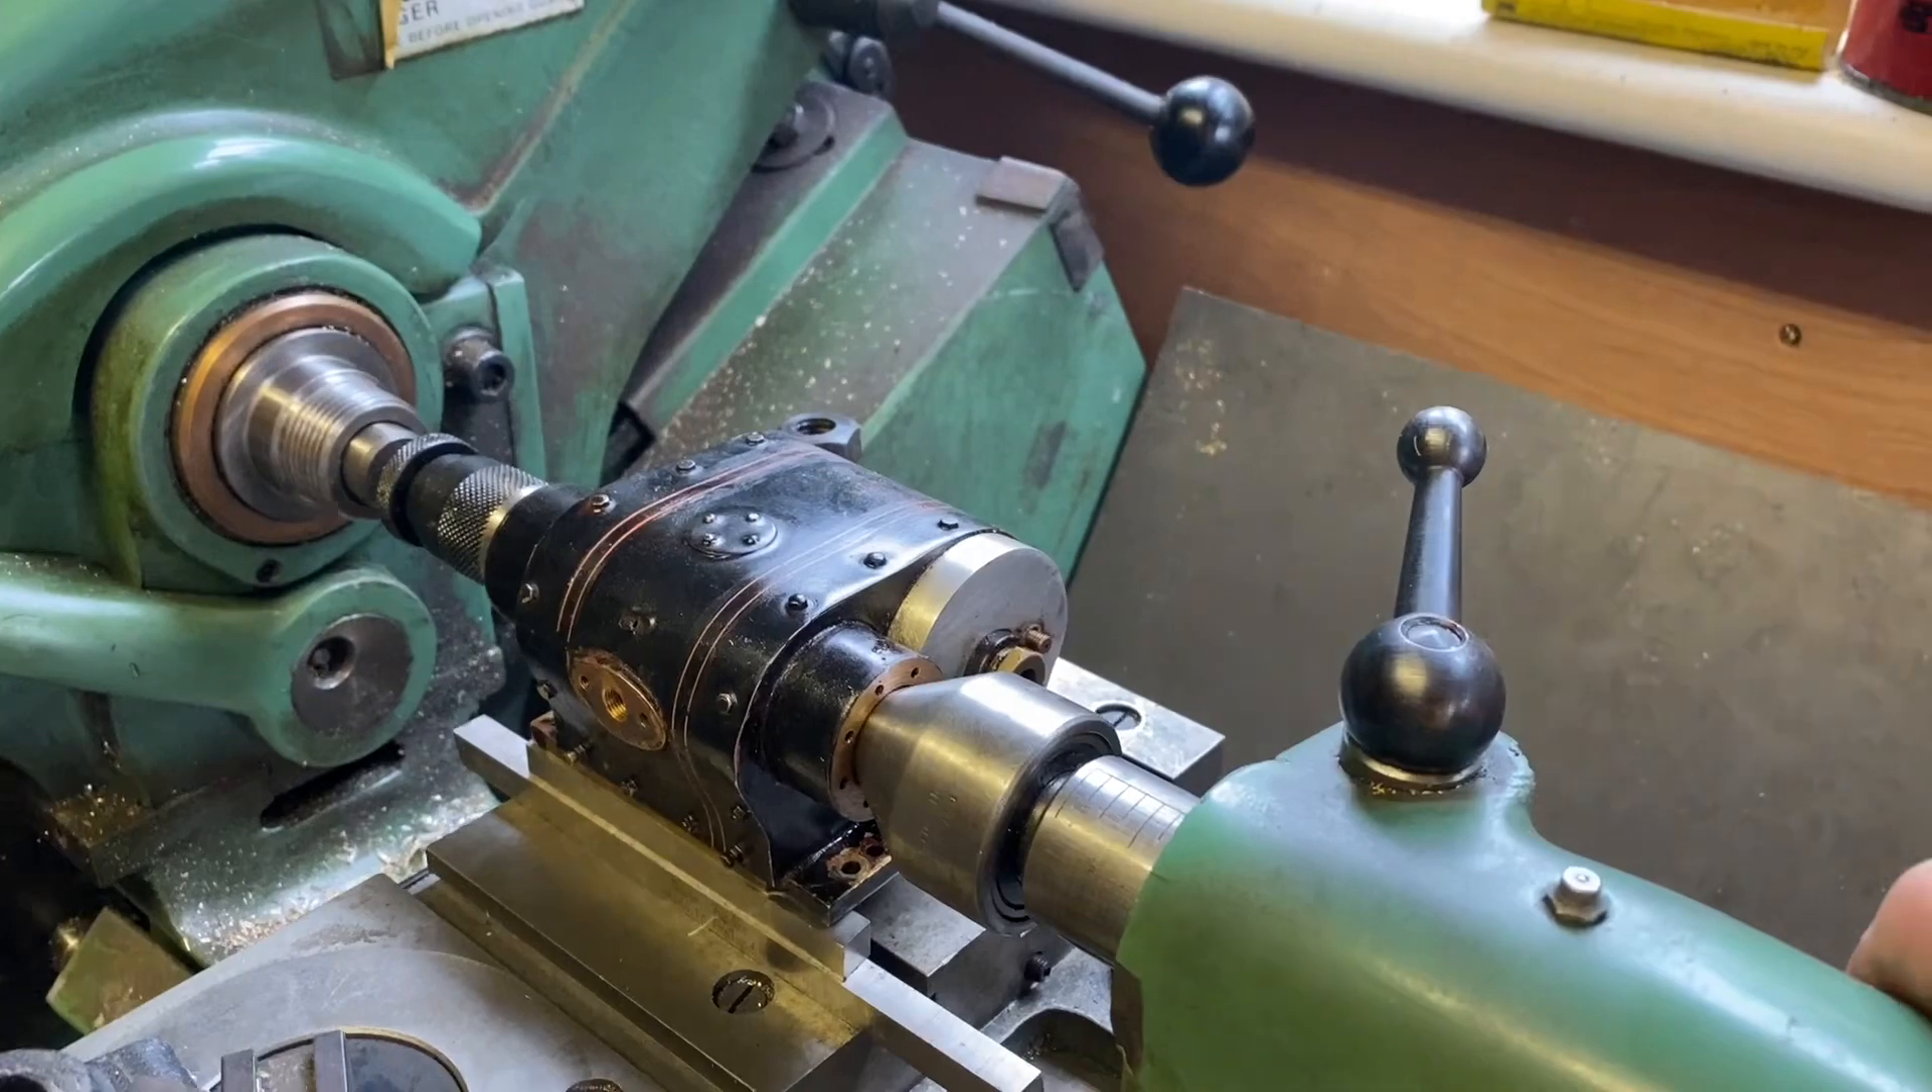I've suspended the the block between the live center and the tail stock.